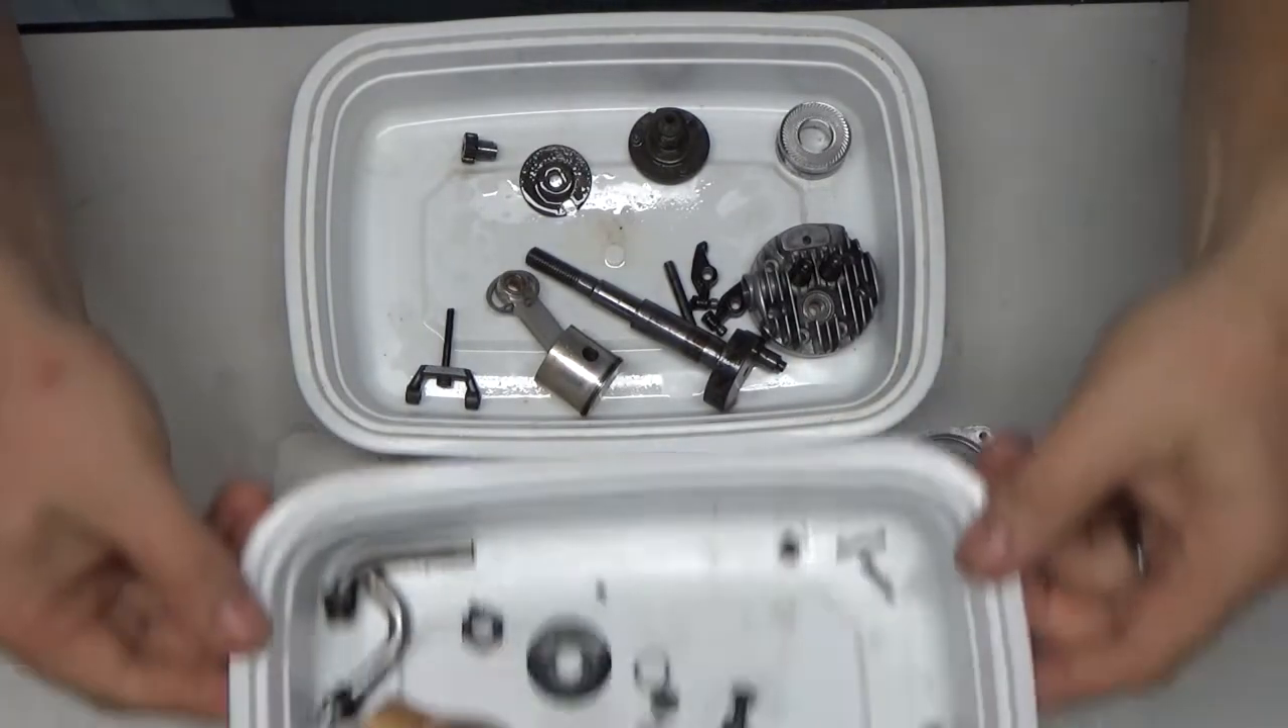Okay, so here is the completely disassembled engine and cleaned up.